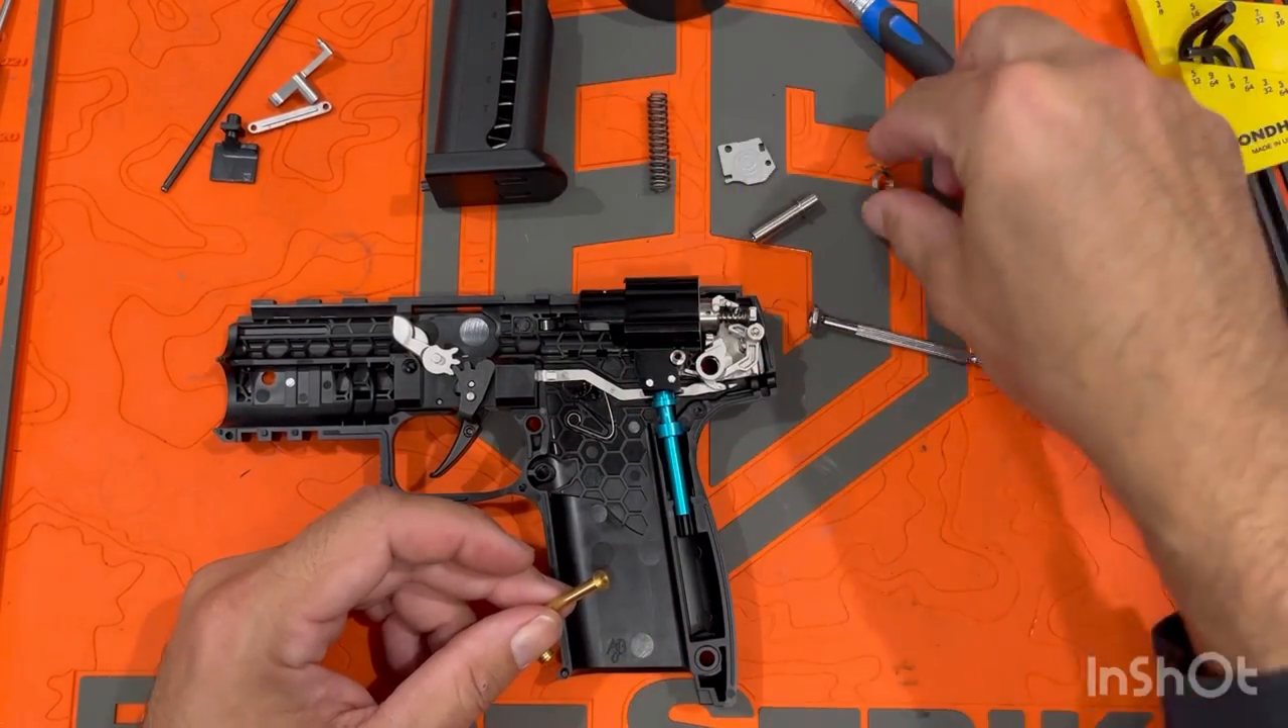We need to get this brass pipe back in here.